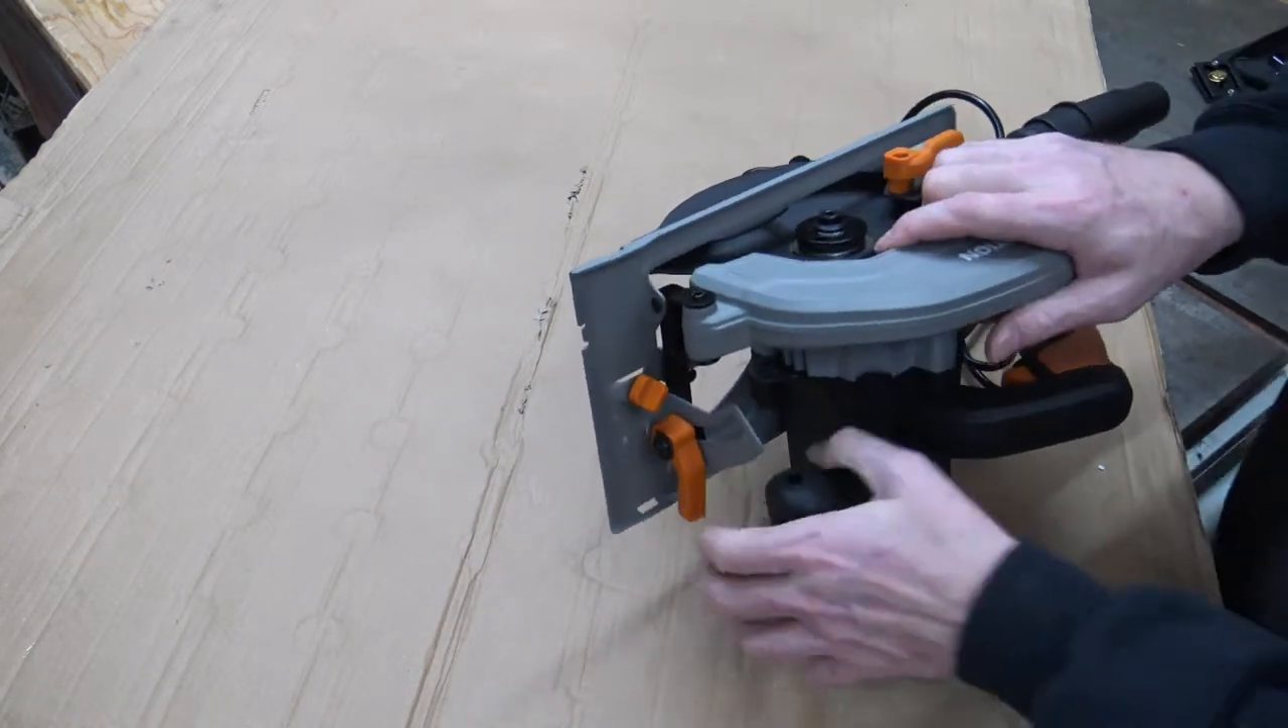I haven't installed the blade yet because I really haven't got around to using this yet.